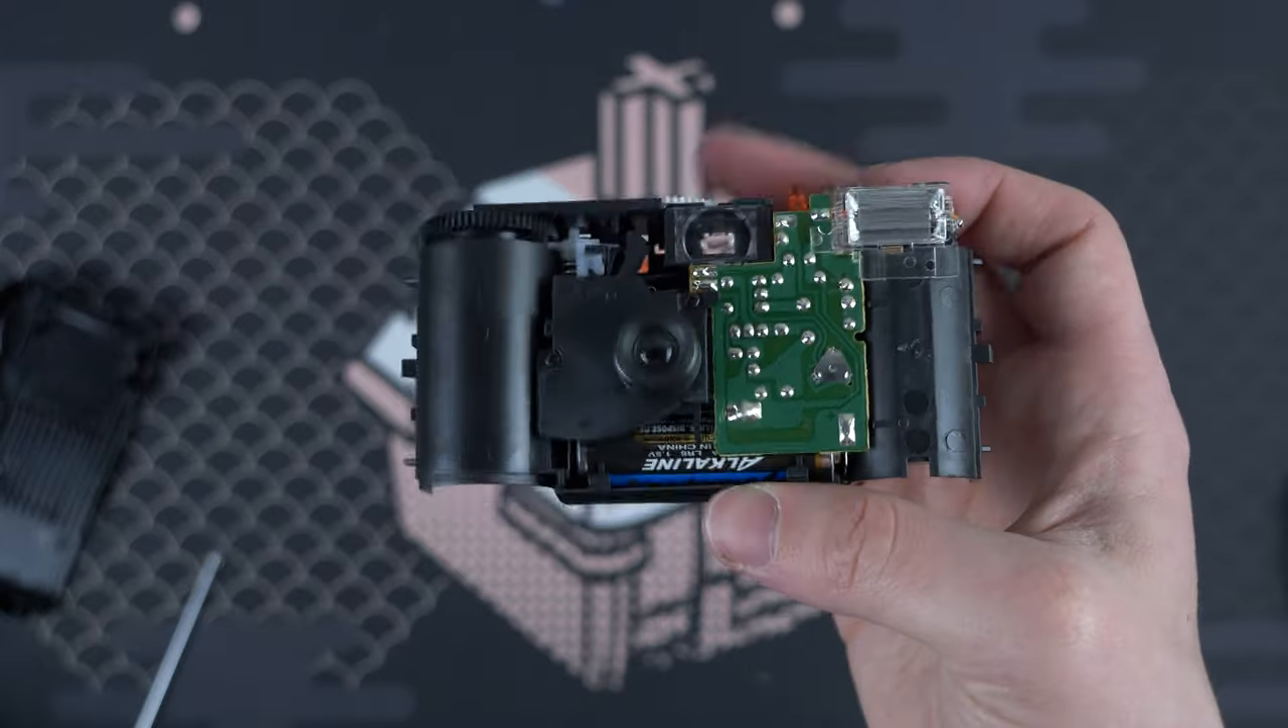Alright guys, with brute force I just kind of ripped the top off and here we are.